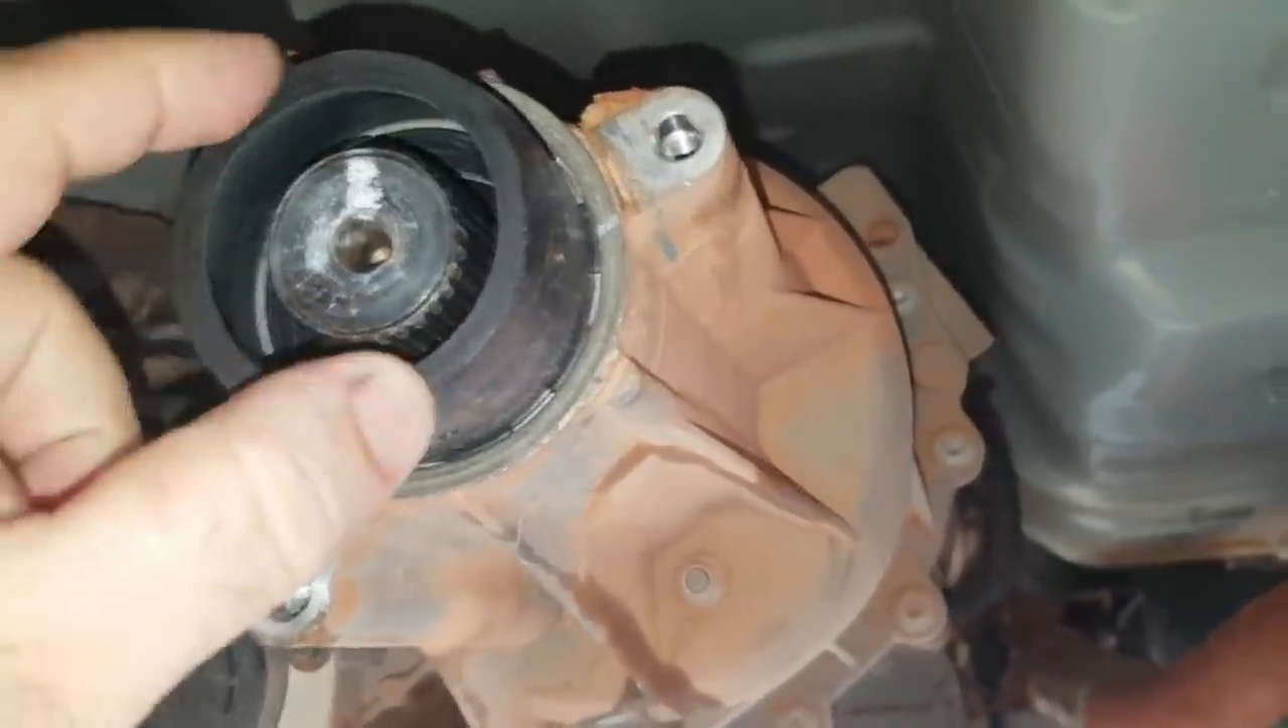Aí, moçada, ó. Retentor no lugar. Montadinho.